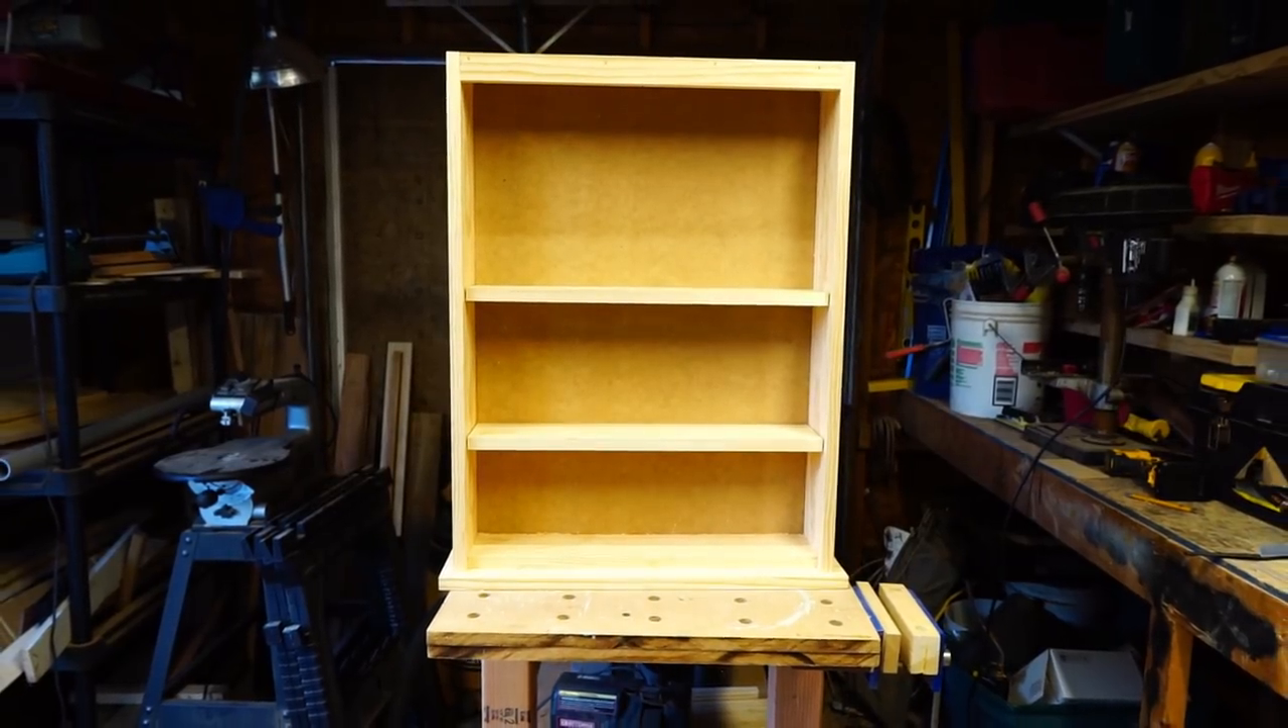And so now we have the box with the shelves all installed.